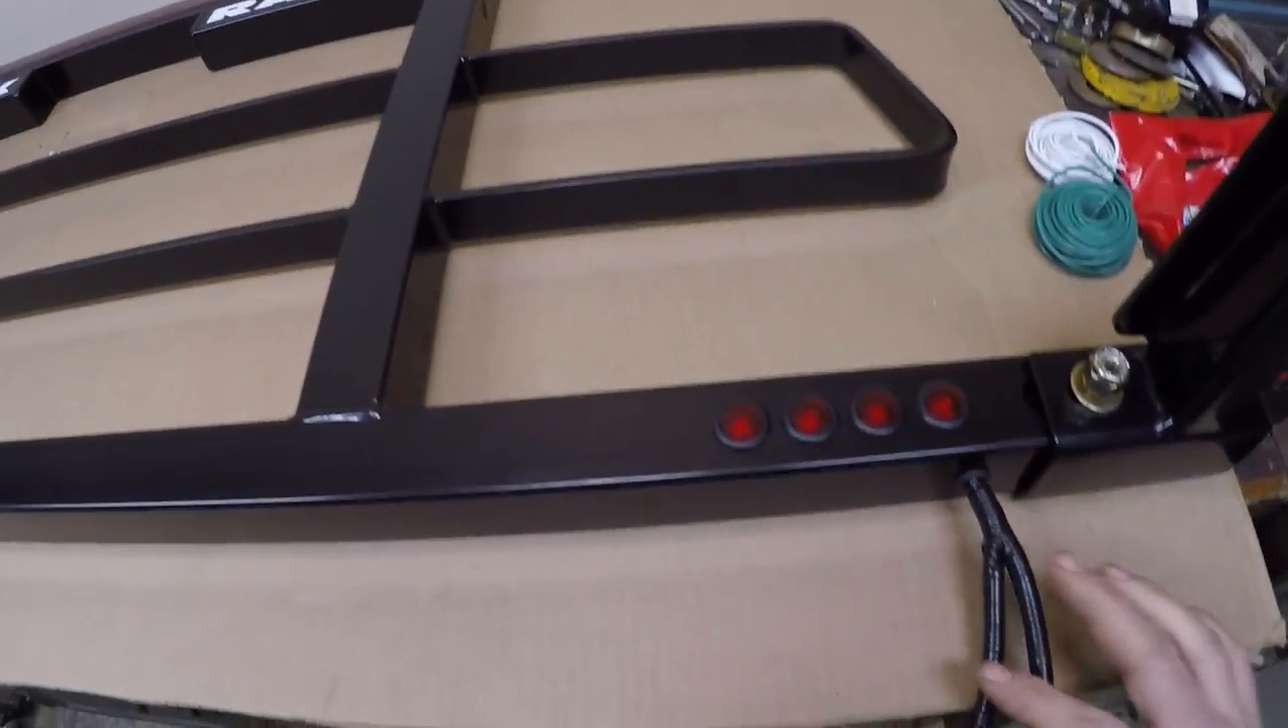All the lights are in place.